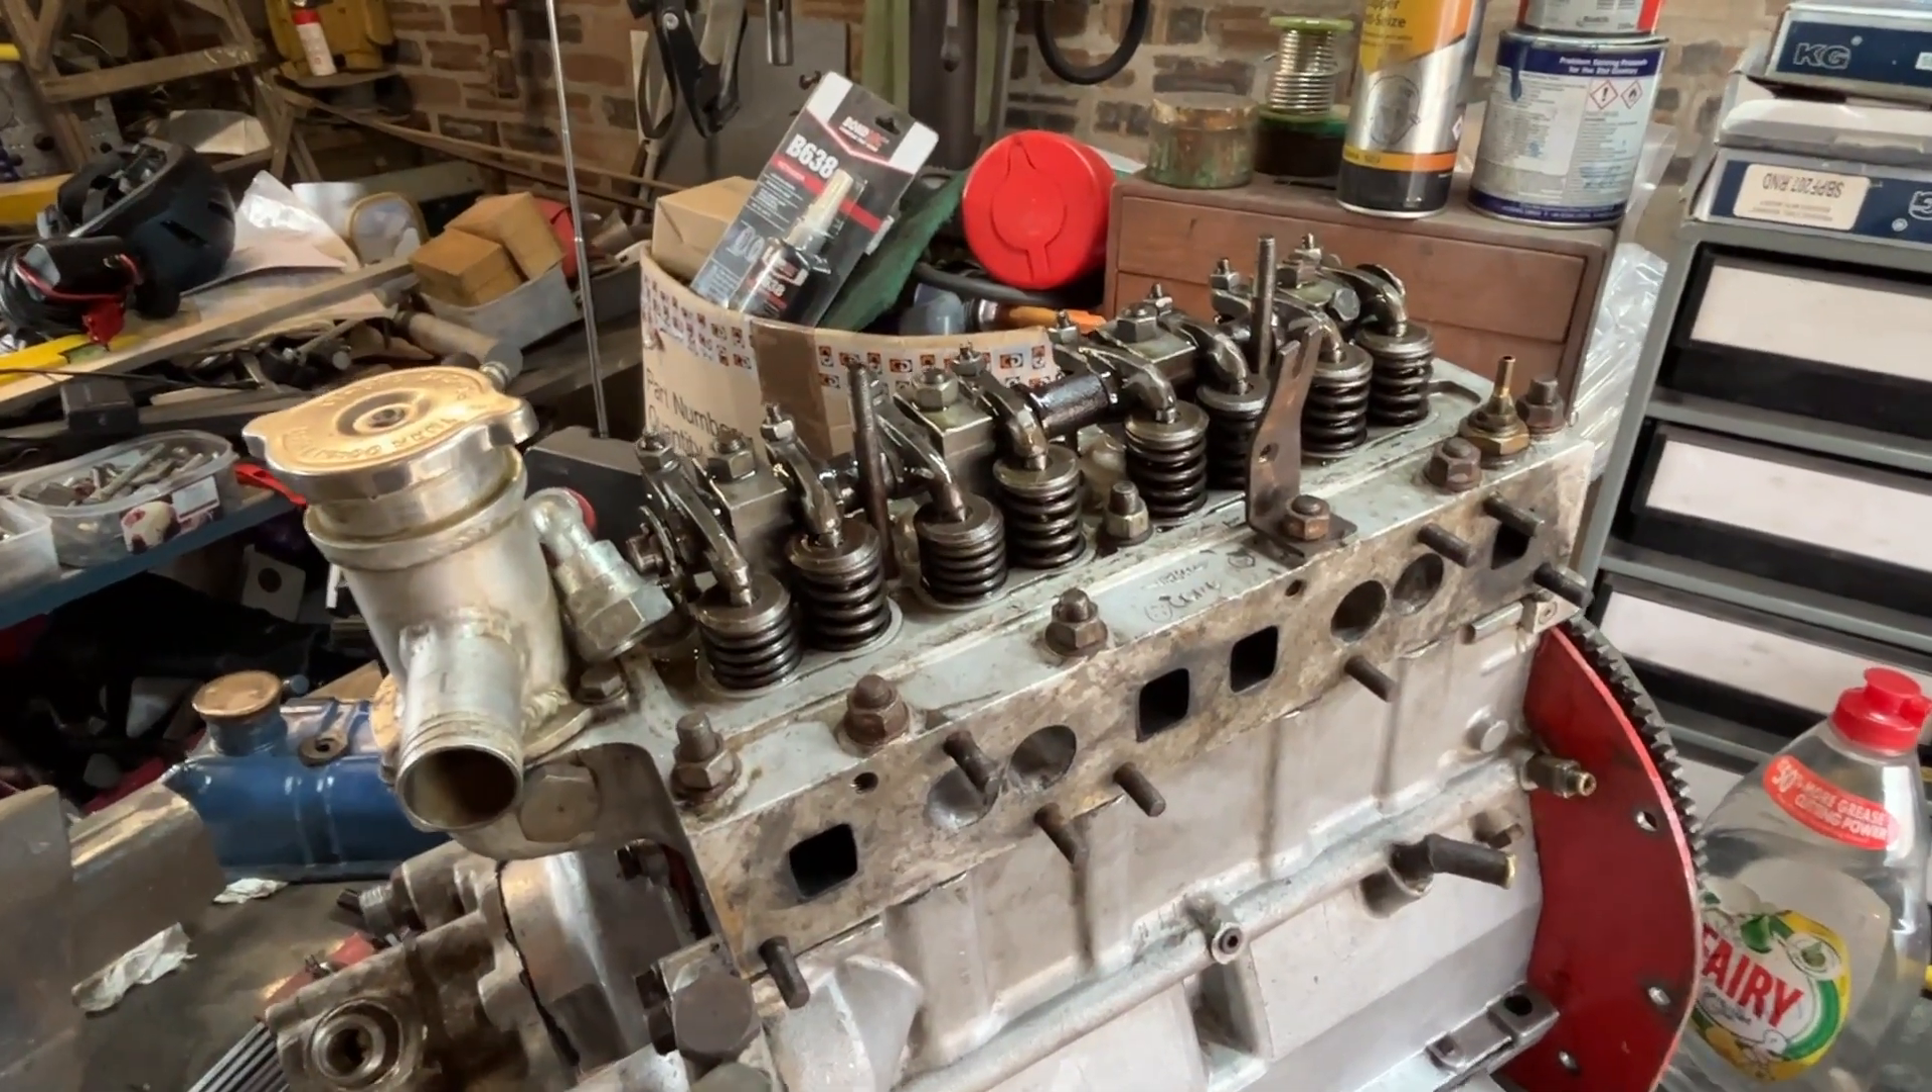That's a head torqued down and the rocker gear attached.